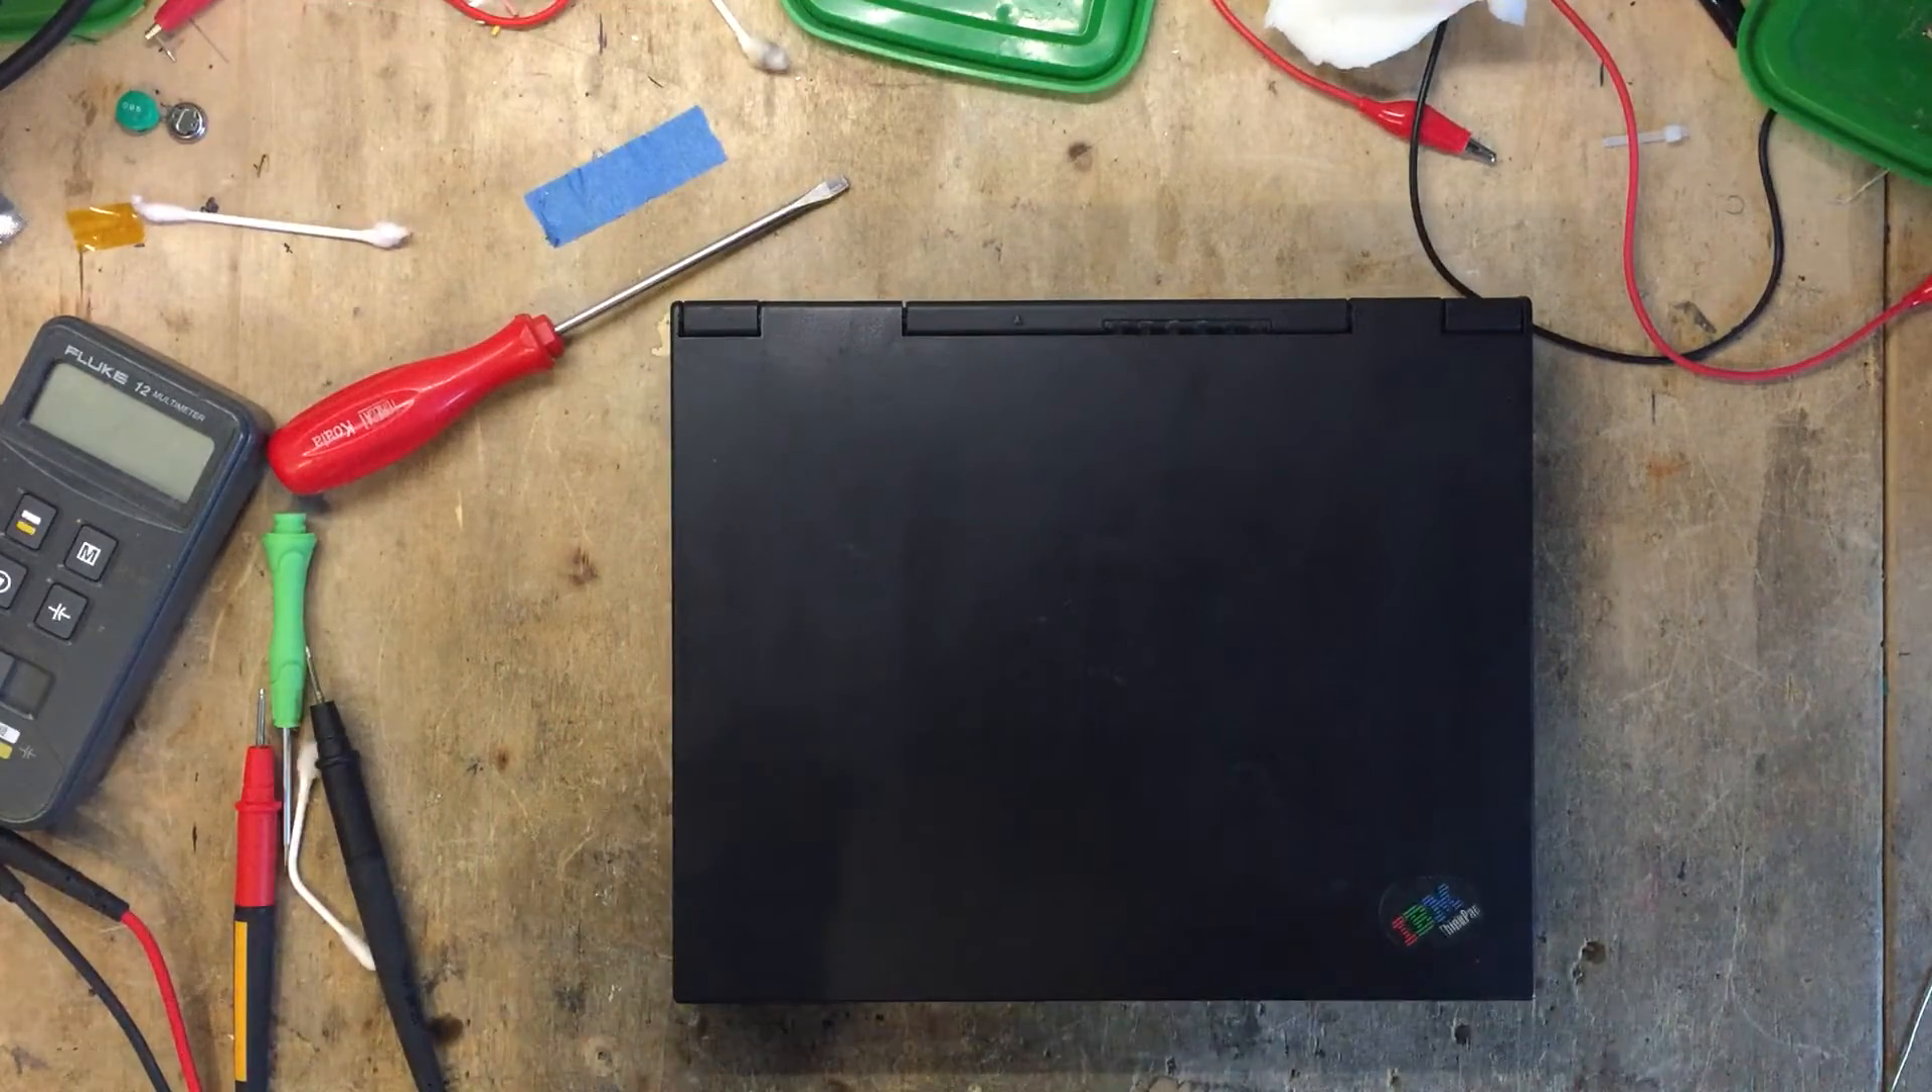Fast forward a couple of days and thanks to the magic of video editing, here's the ThinkPad back in one piece.